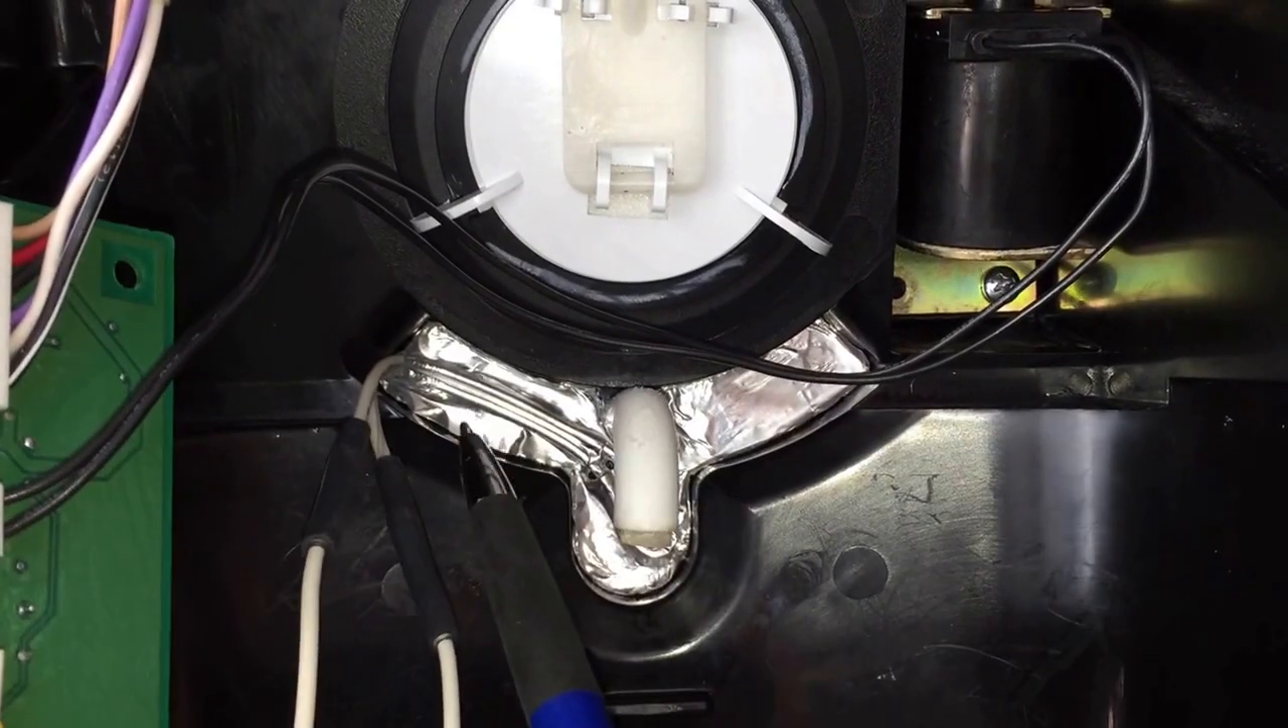Now we have the heater mounted in the recess. You can see here. The silver tin foil like stuff is just the adhesive to locate it in the right place.